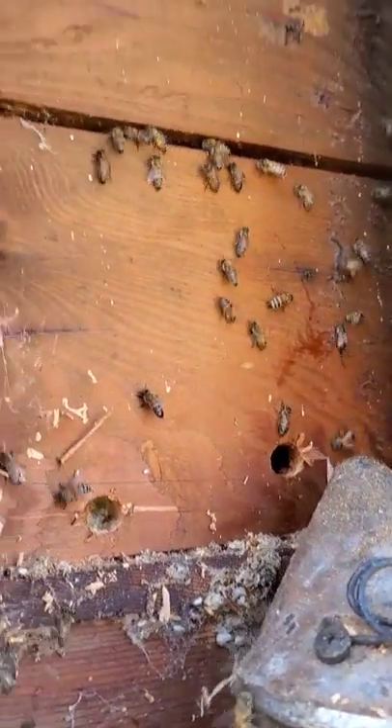There's a little gap that goes all the way along here.